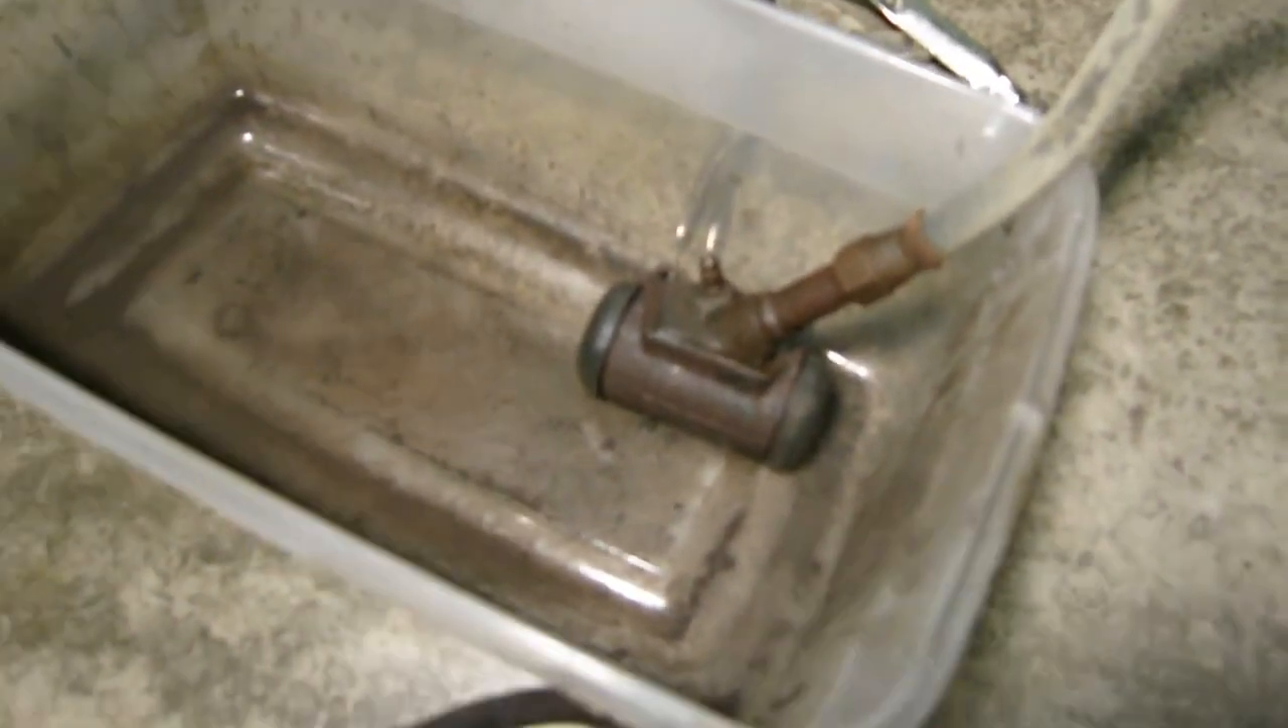So I haven't accomplished a whole lot, but I do have the passenger side front brake drum disassembled and the wheel cylinder is out.